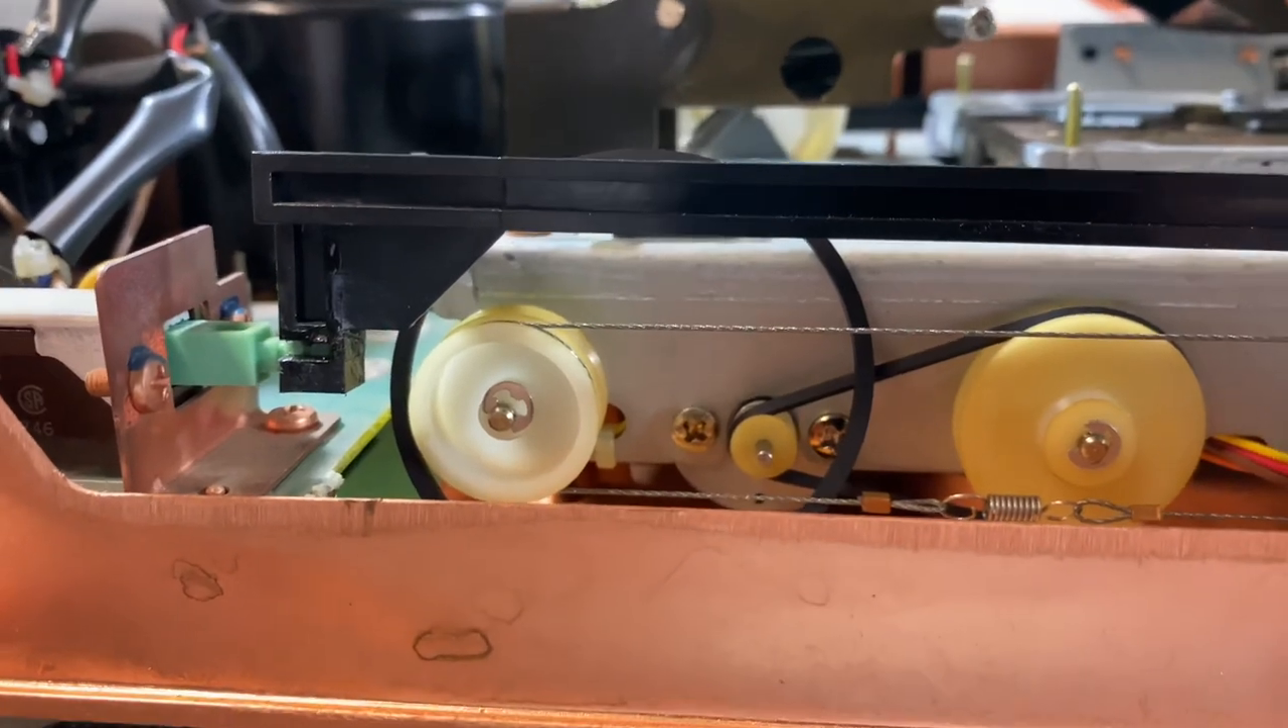And so we have it in place. That's the new belt there.